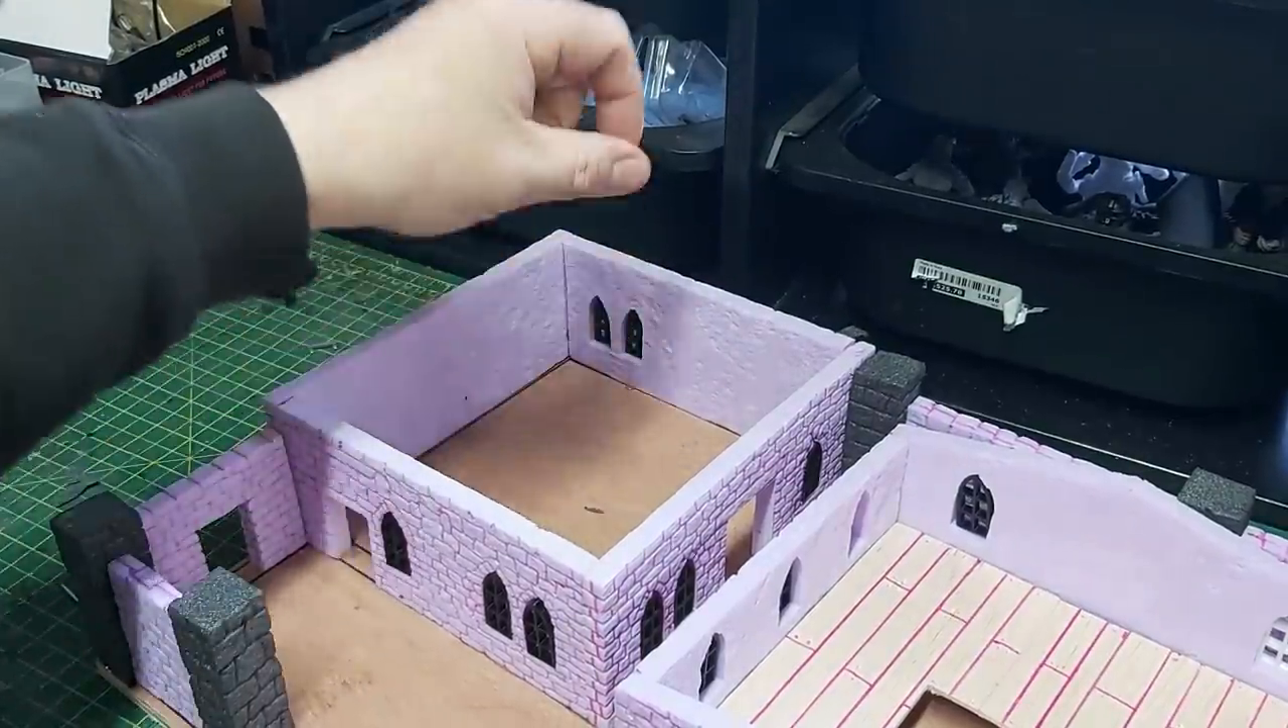The ground floor as you can see is completely bare at the moment it needs flagstones.